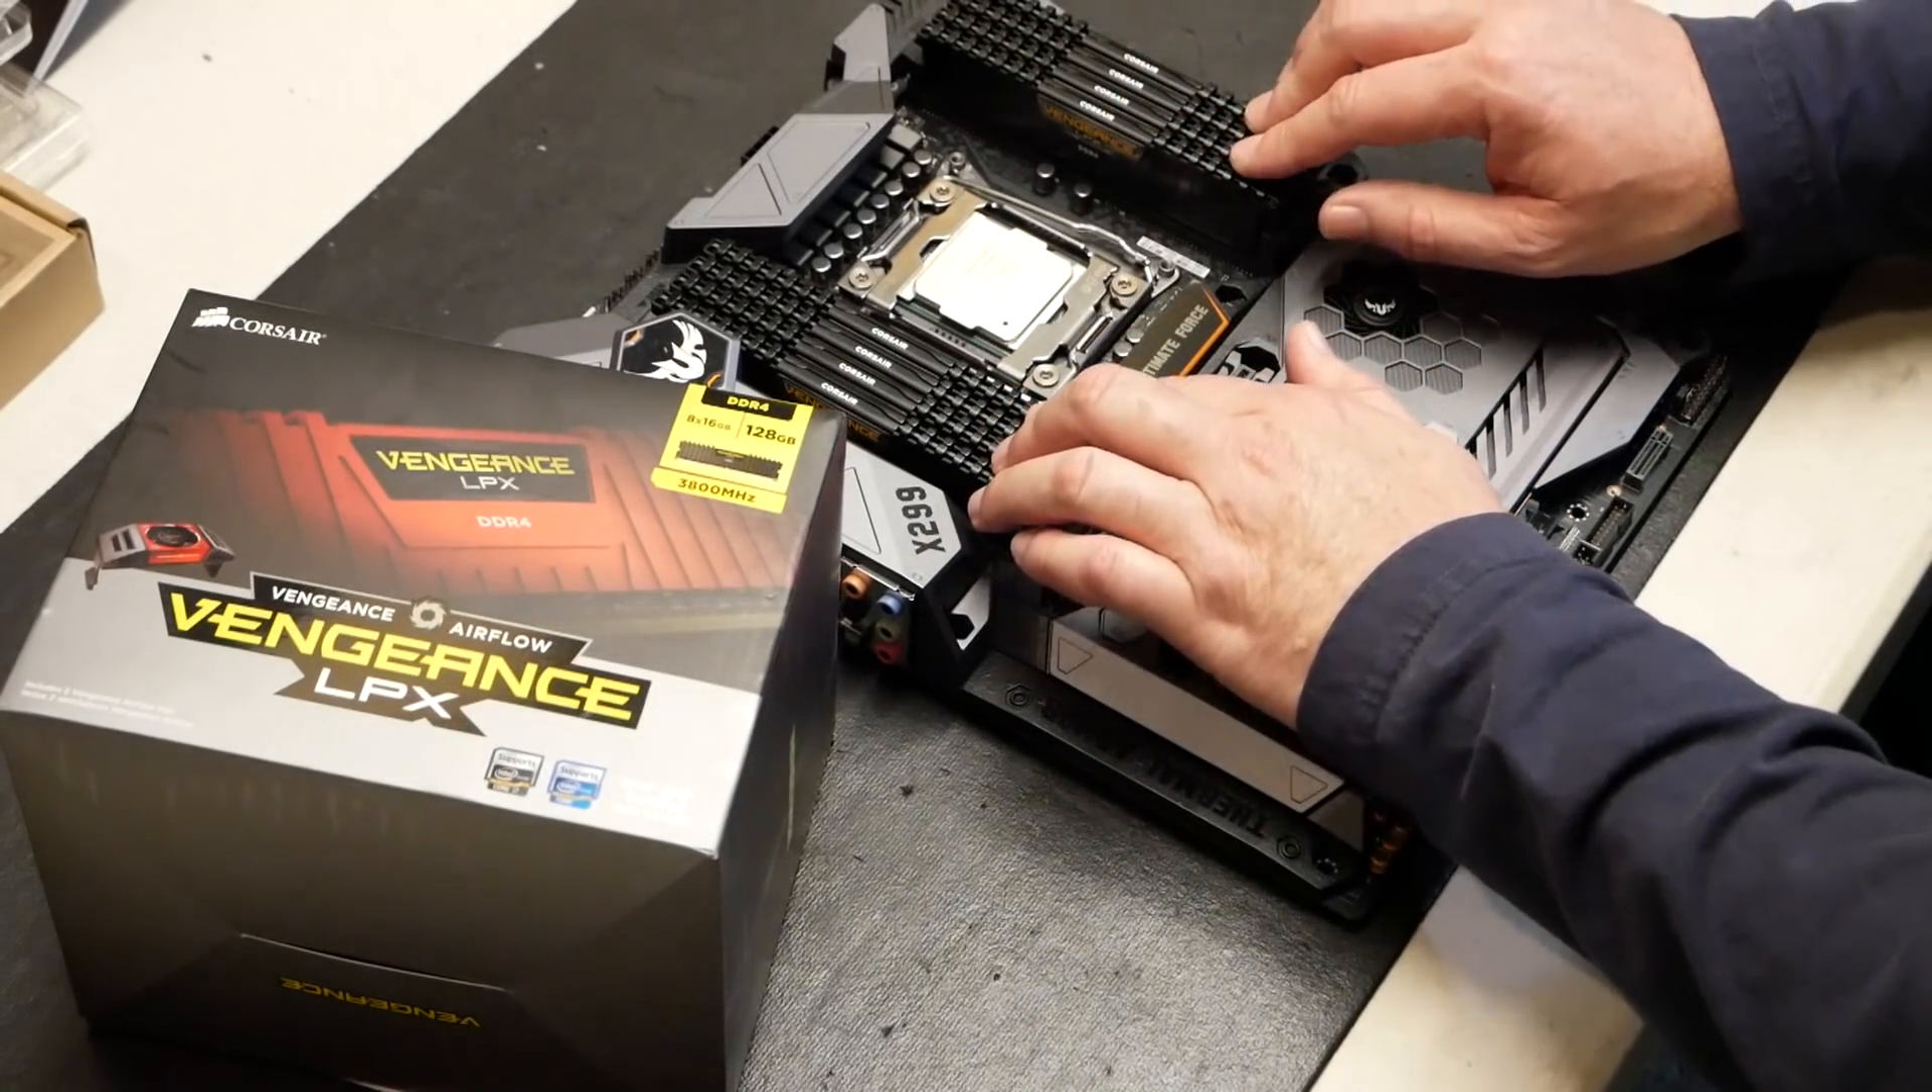I've already got the memory installed here.